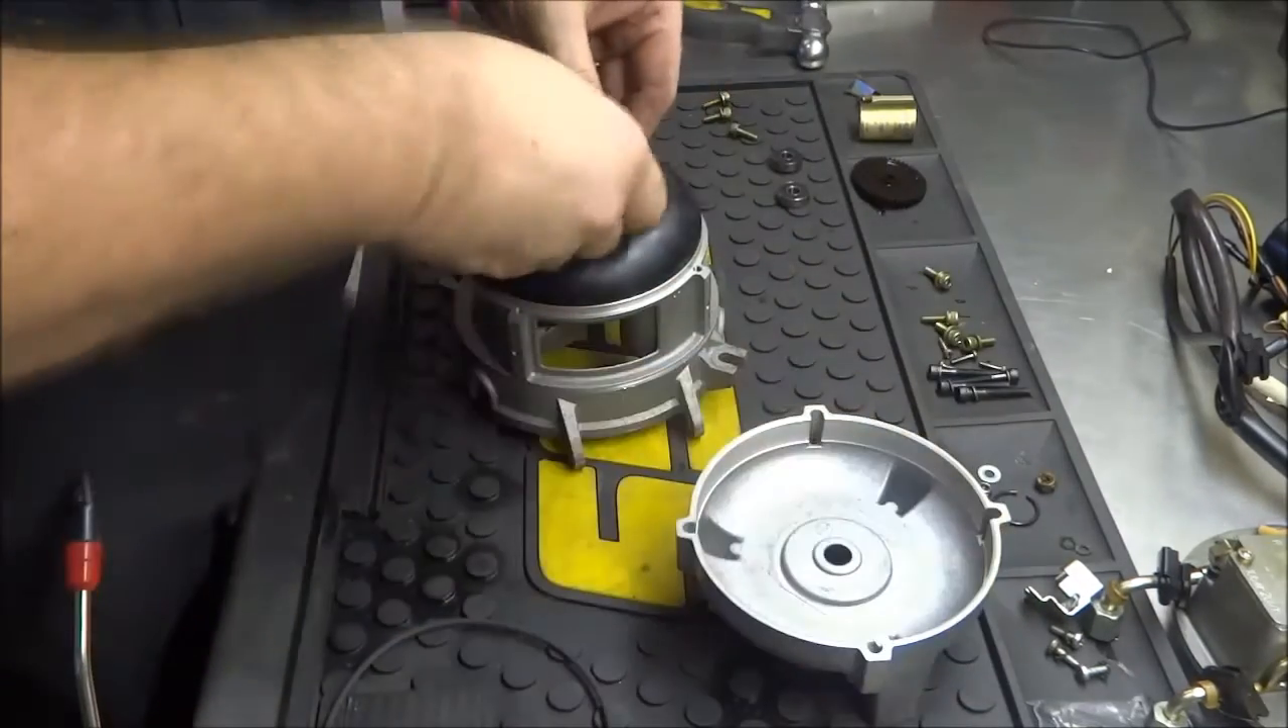I forgot to put the other part of the housing on.